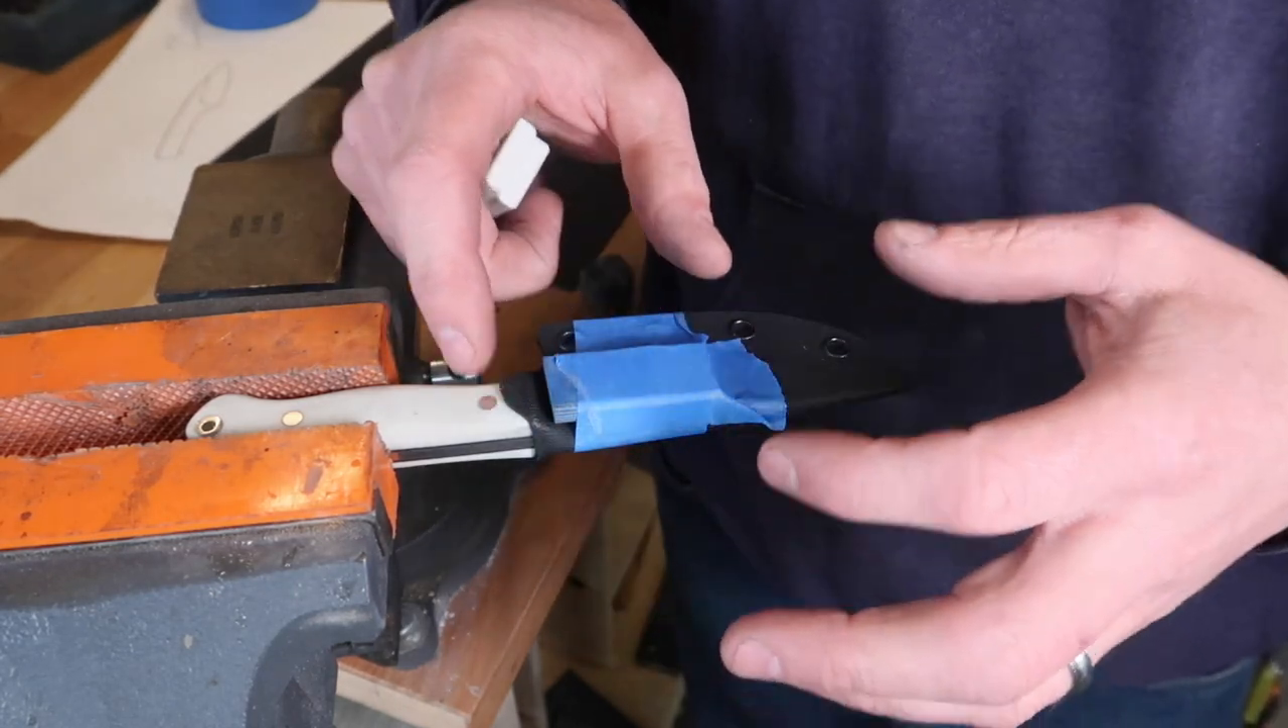All right, so we've got our knife in the vise here, we've got the sheath on and what this is underneath this tape is just a piece of G10.